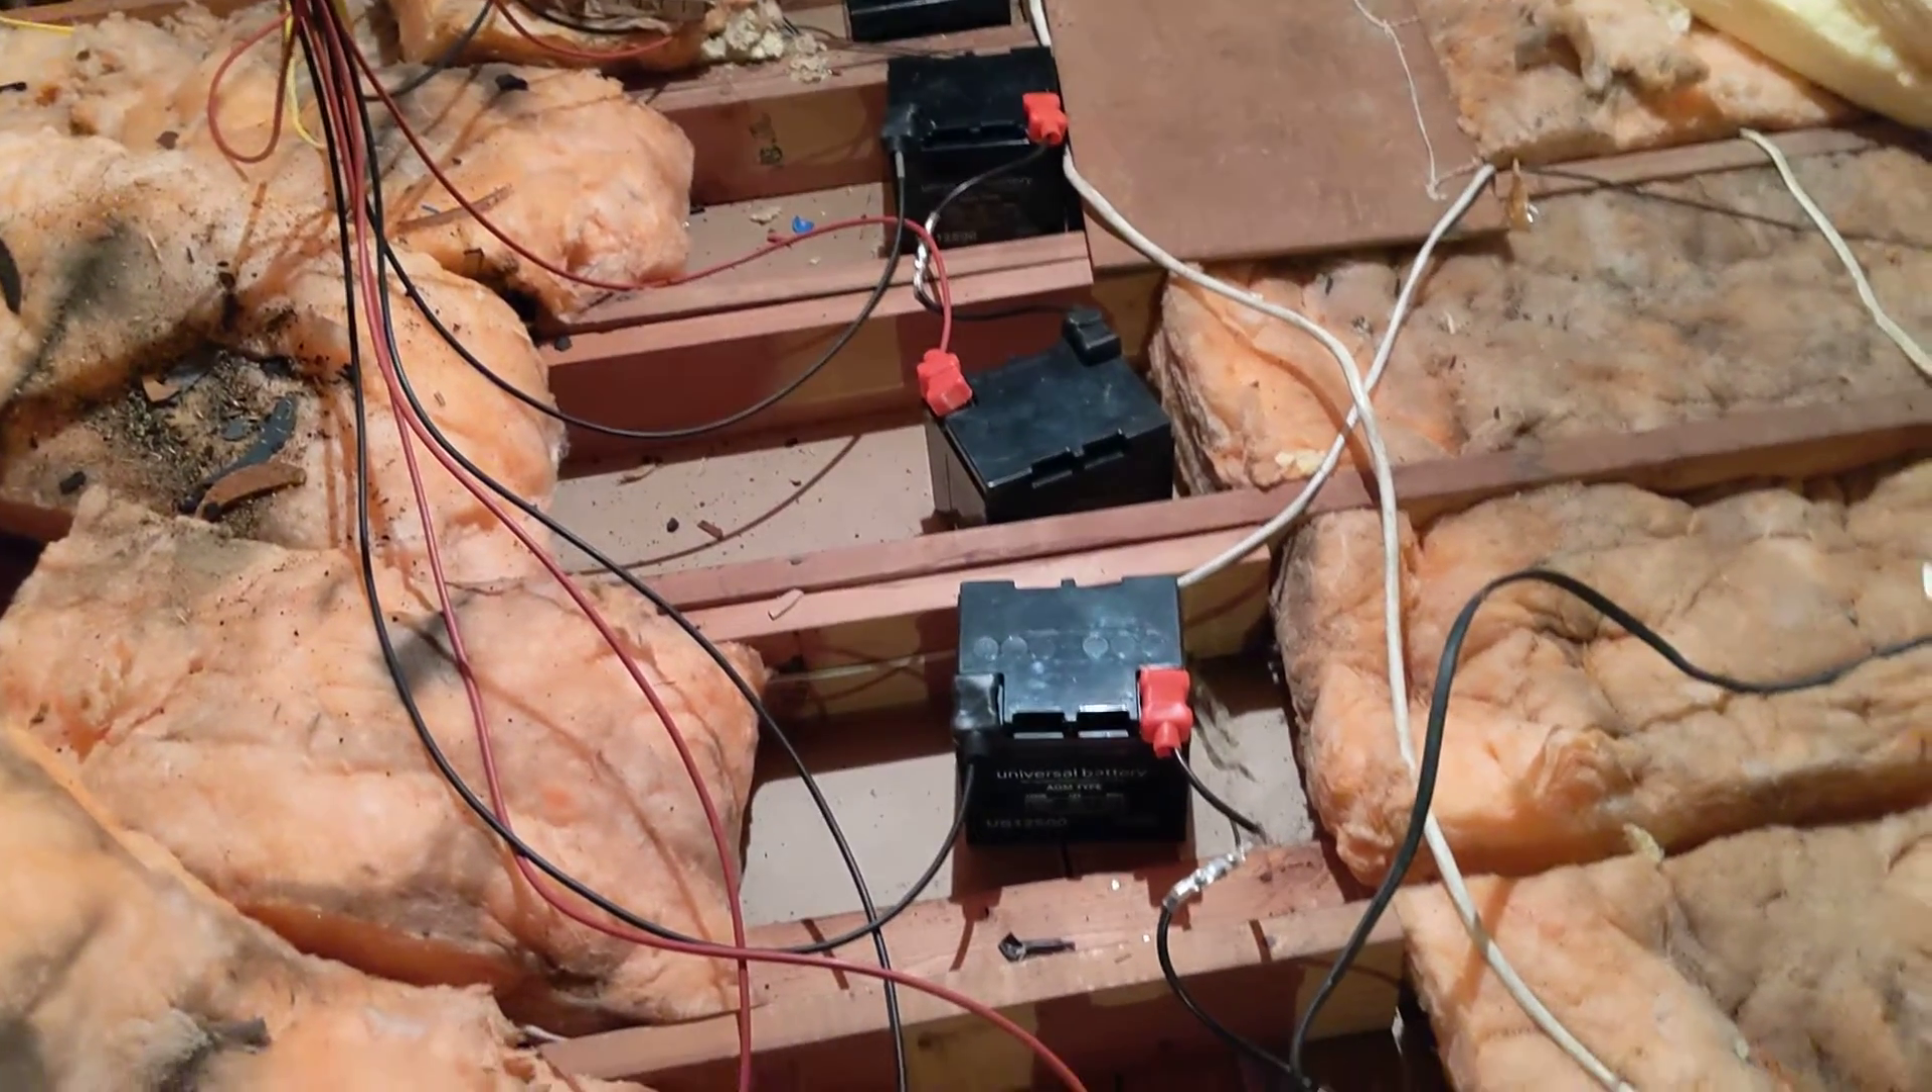So what I've ended up doing is I have actually set the batteries directly on top of that upper wall and the batteries are installed but the insulation obviously is not.